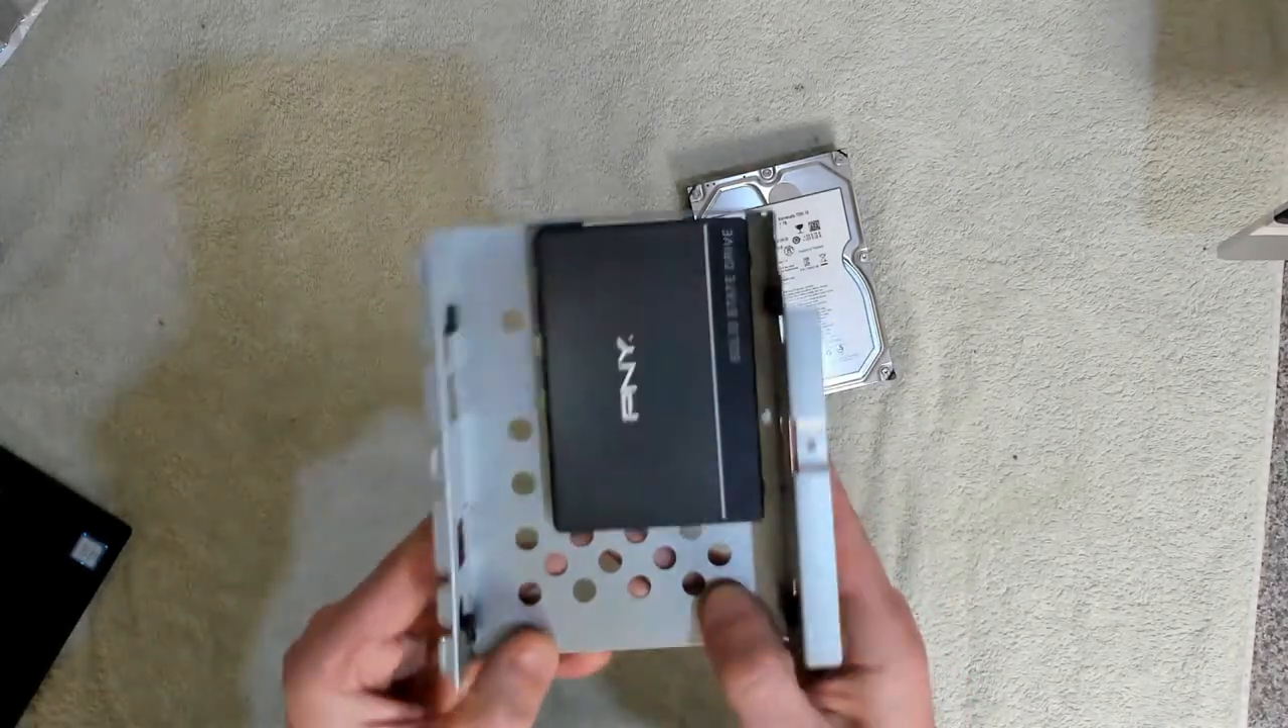Okay so here's the cage with the new drive installed.